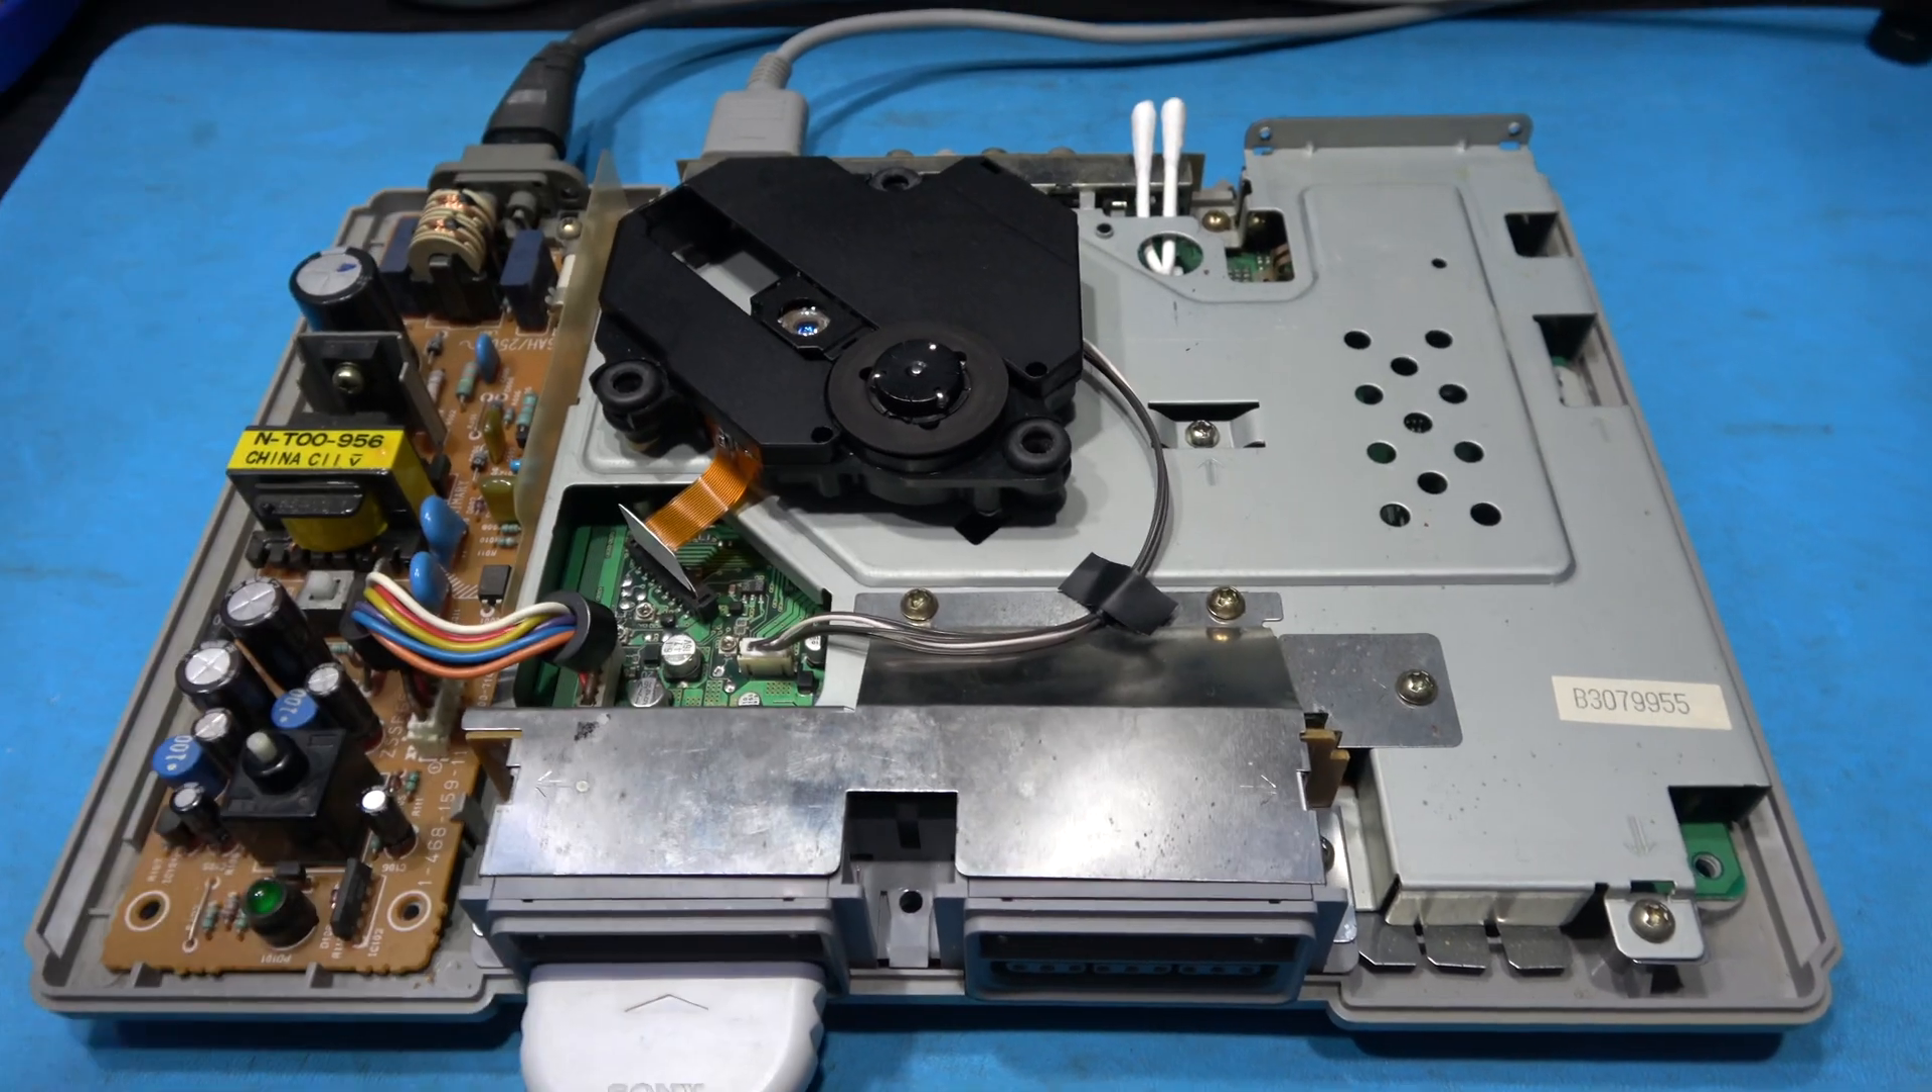PlayStation optical pickup is in. It looks like the old one.